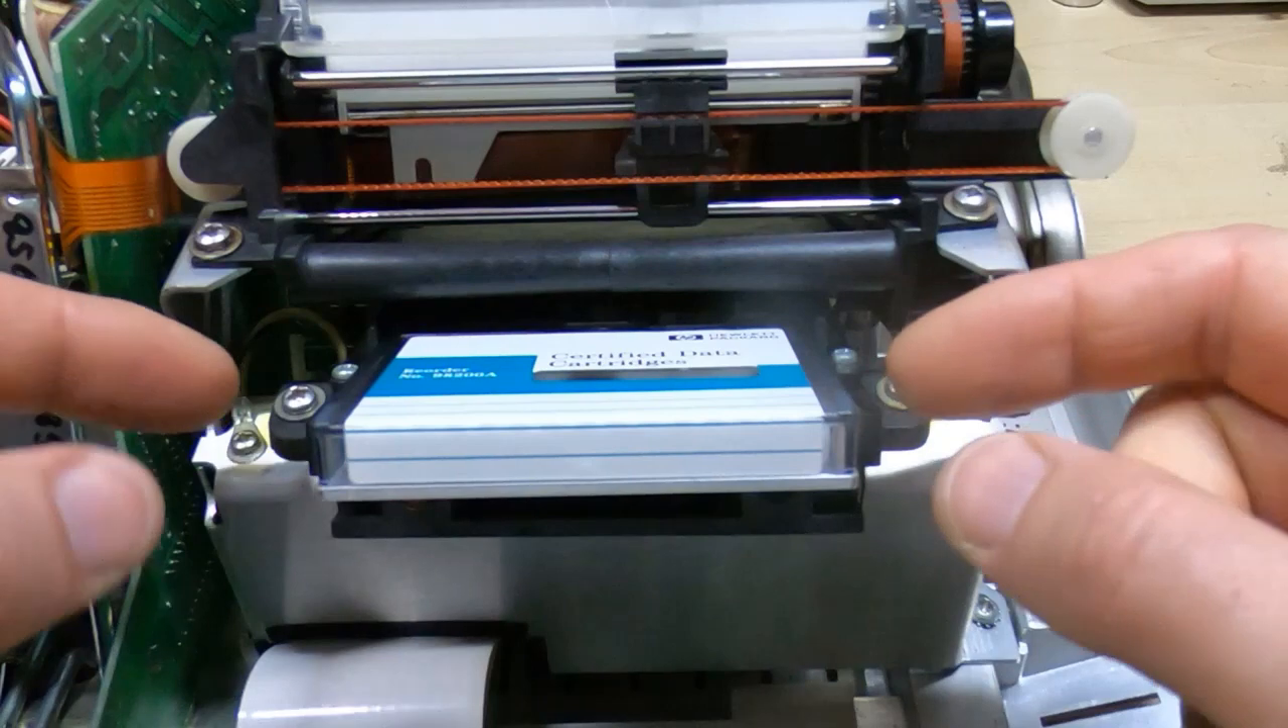The cassette is now kind of captive underneath these two tabs and they hold on to the base plate.